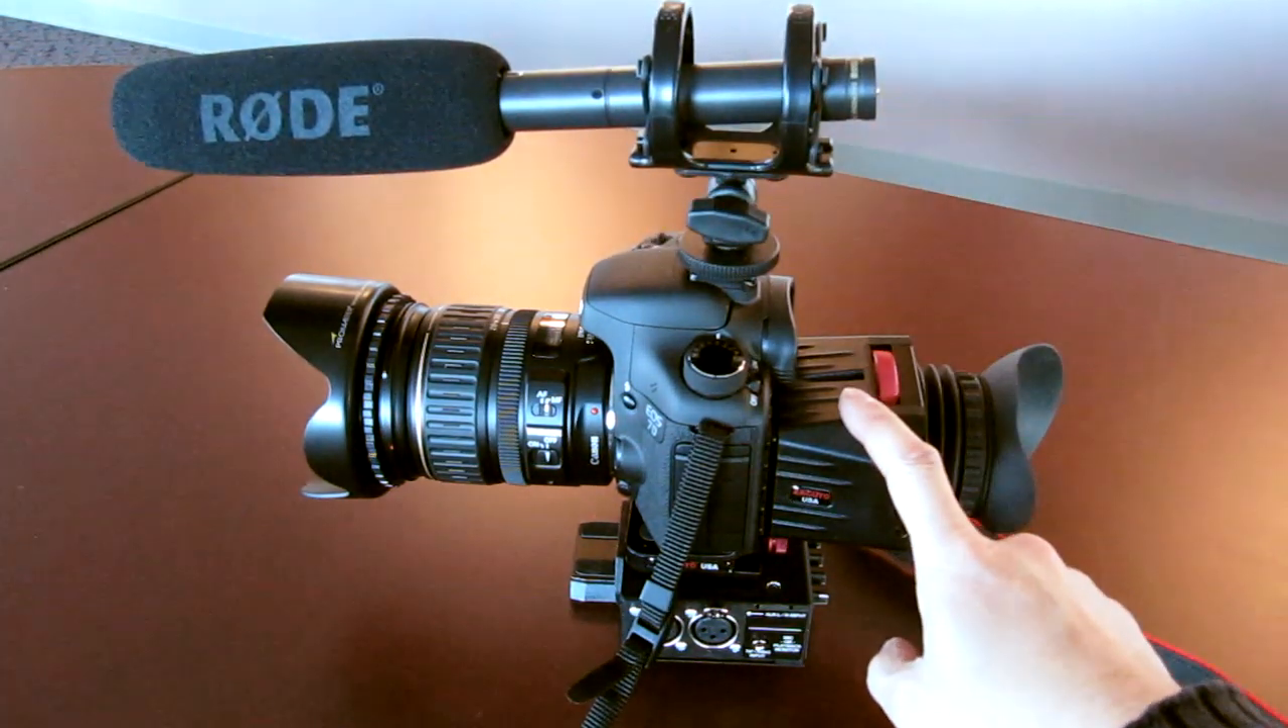Okay, now that we have the video mic mounted on there, here's the full setup. Rode video mic here on top.